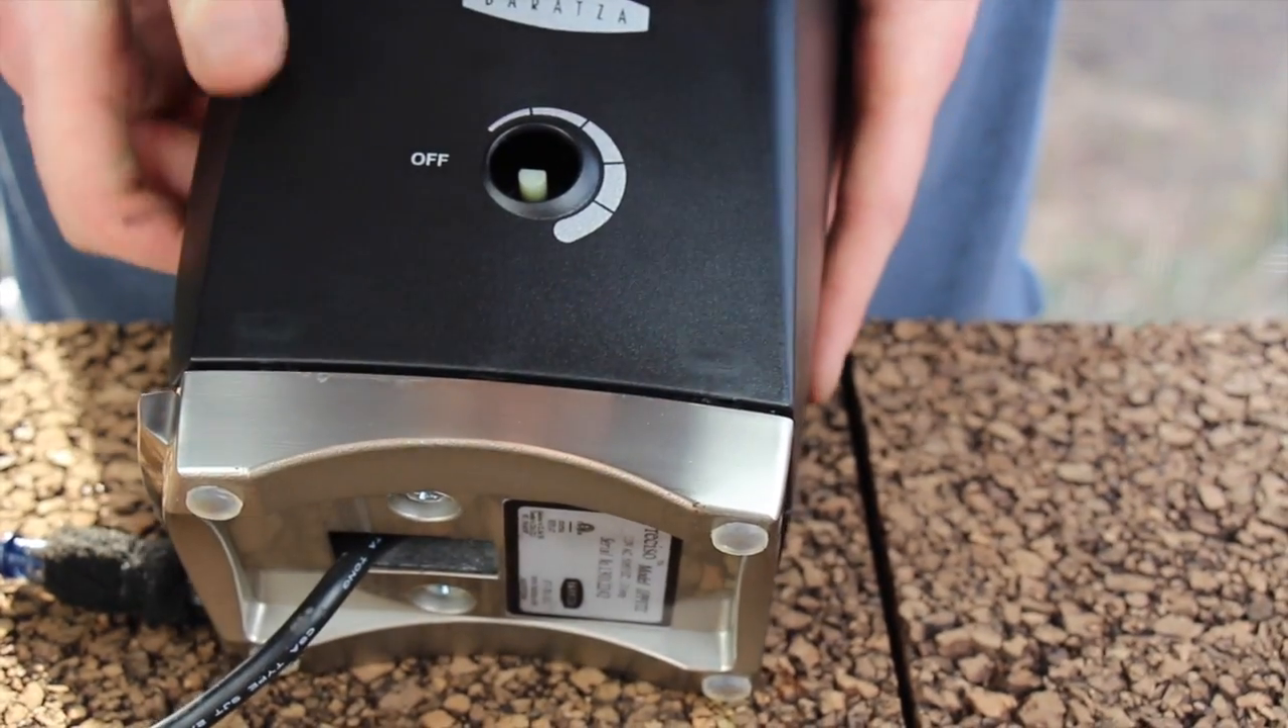At this point, you can see the casing is as flush as it is. As it gets against the base. And more importantly, you can see that it's equally spaced all around the bottom. This tells me the case is all the way installed.